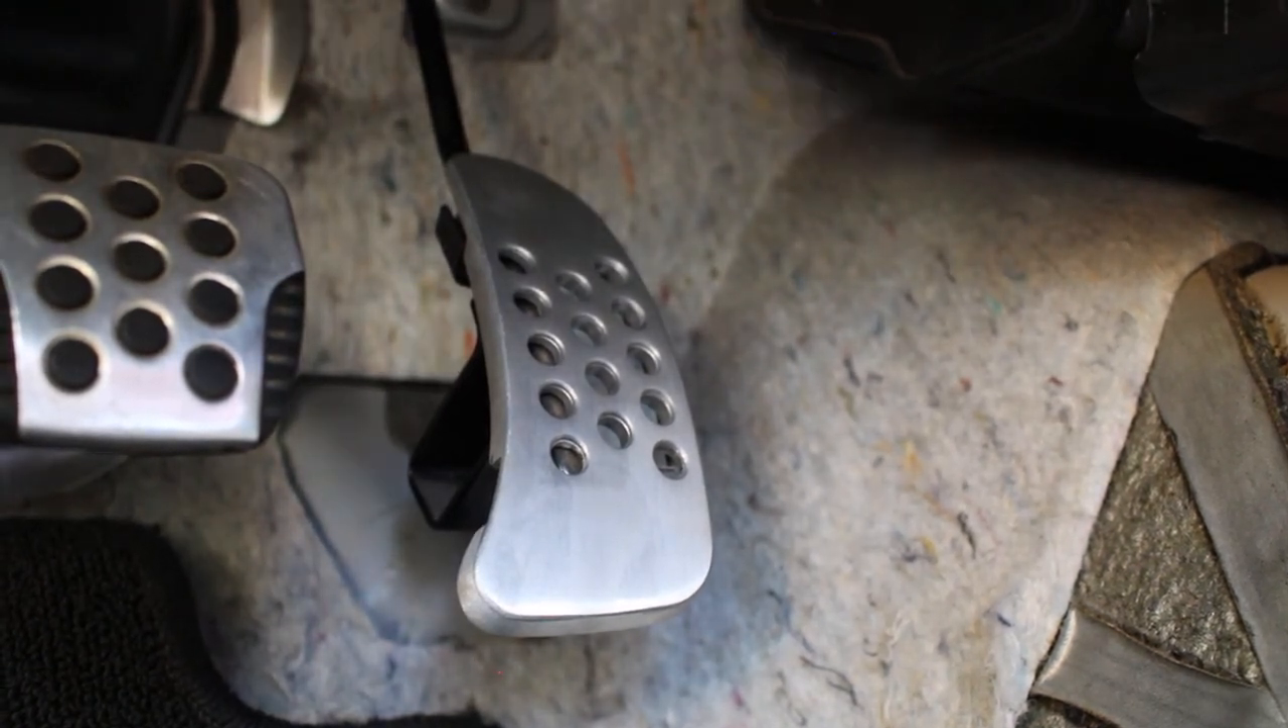So just like that and our new 380 RS gas pedal accelerator is on. The clip went down. It's all good, stuck, and sturdy.